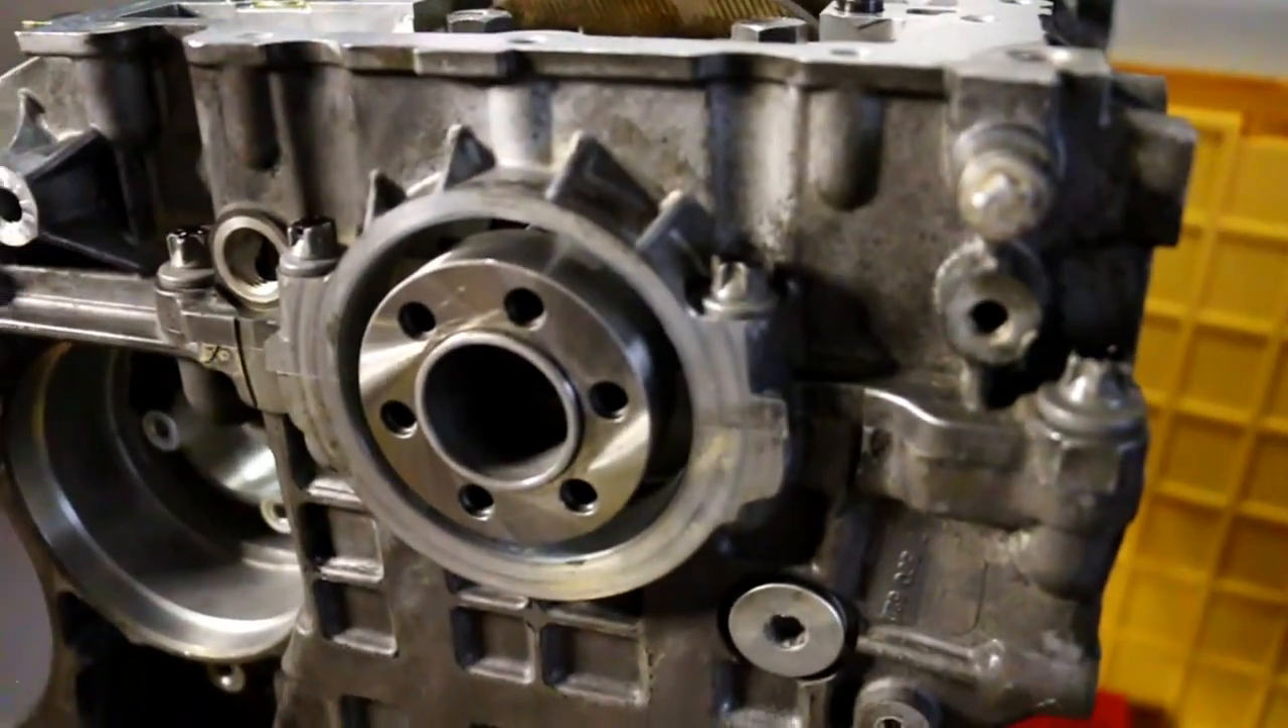So the hub is holding in there just by the pins I didn't even put the bolt in yet.